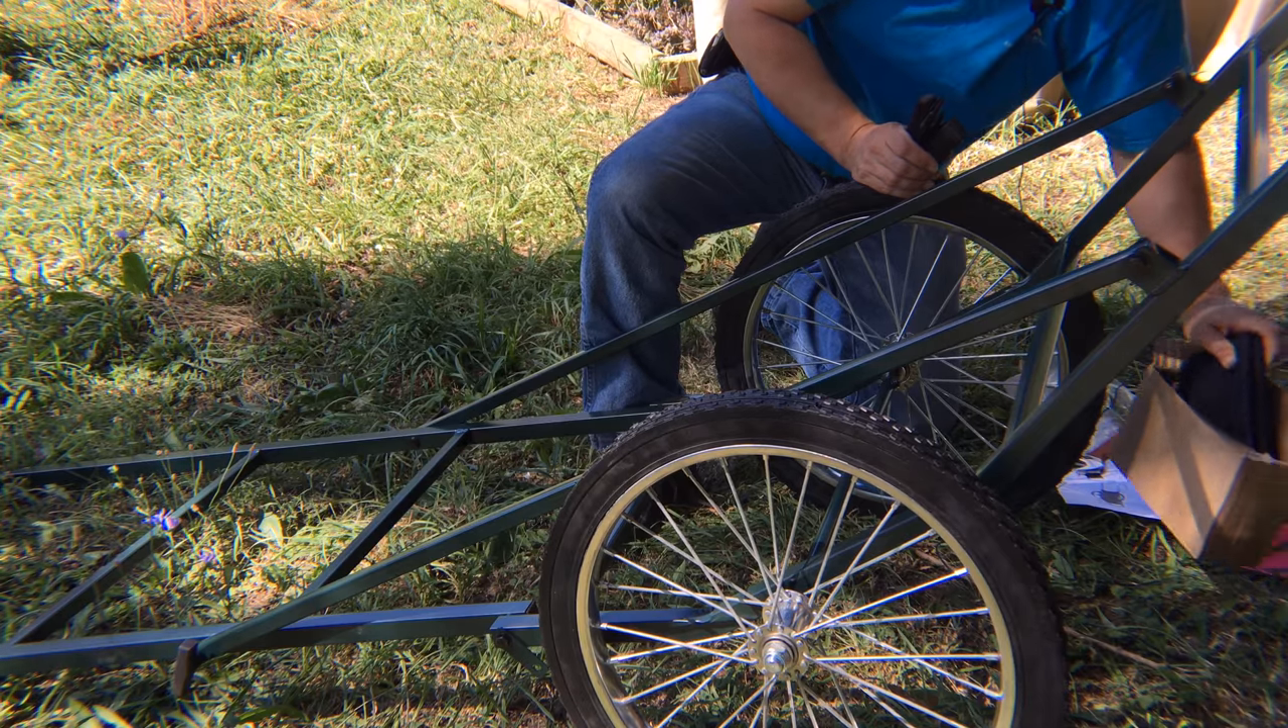Okay so here's our cart assembled um wheels on and everything.